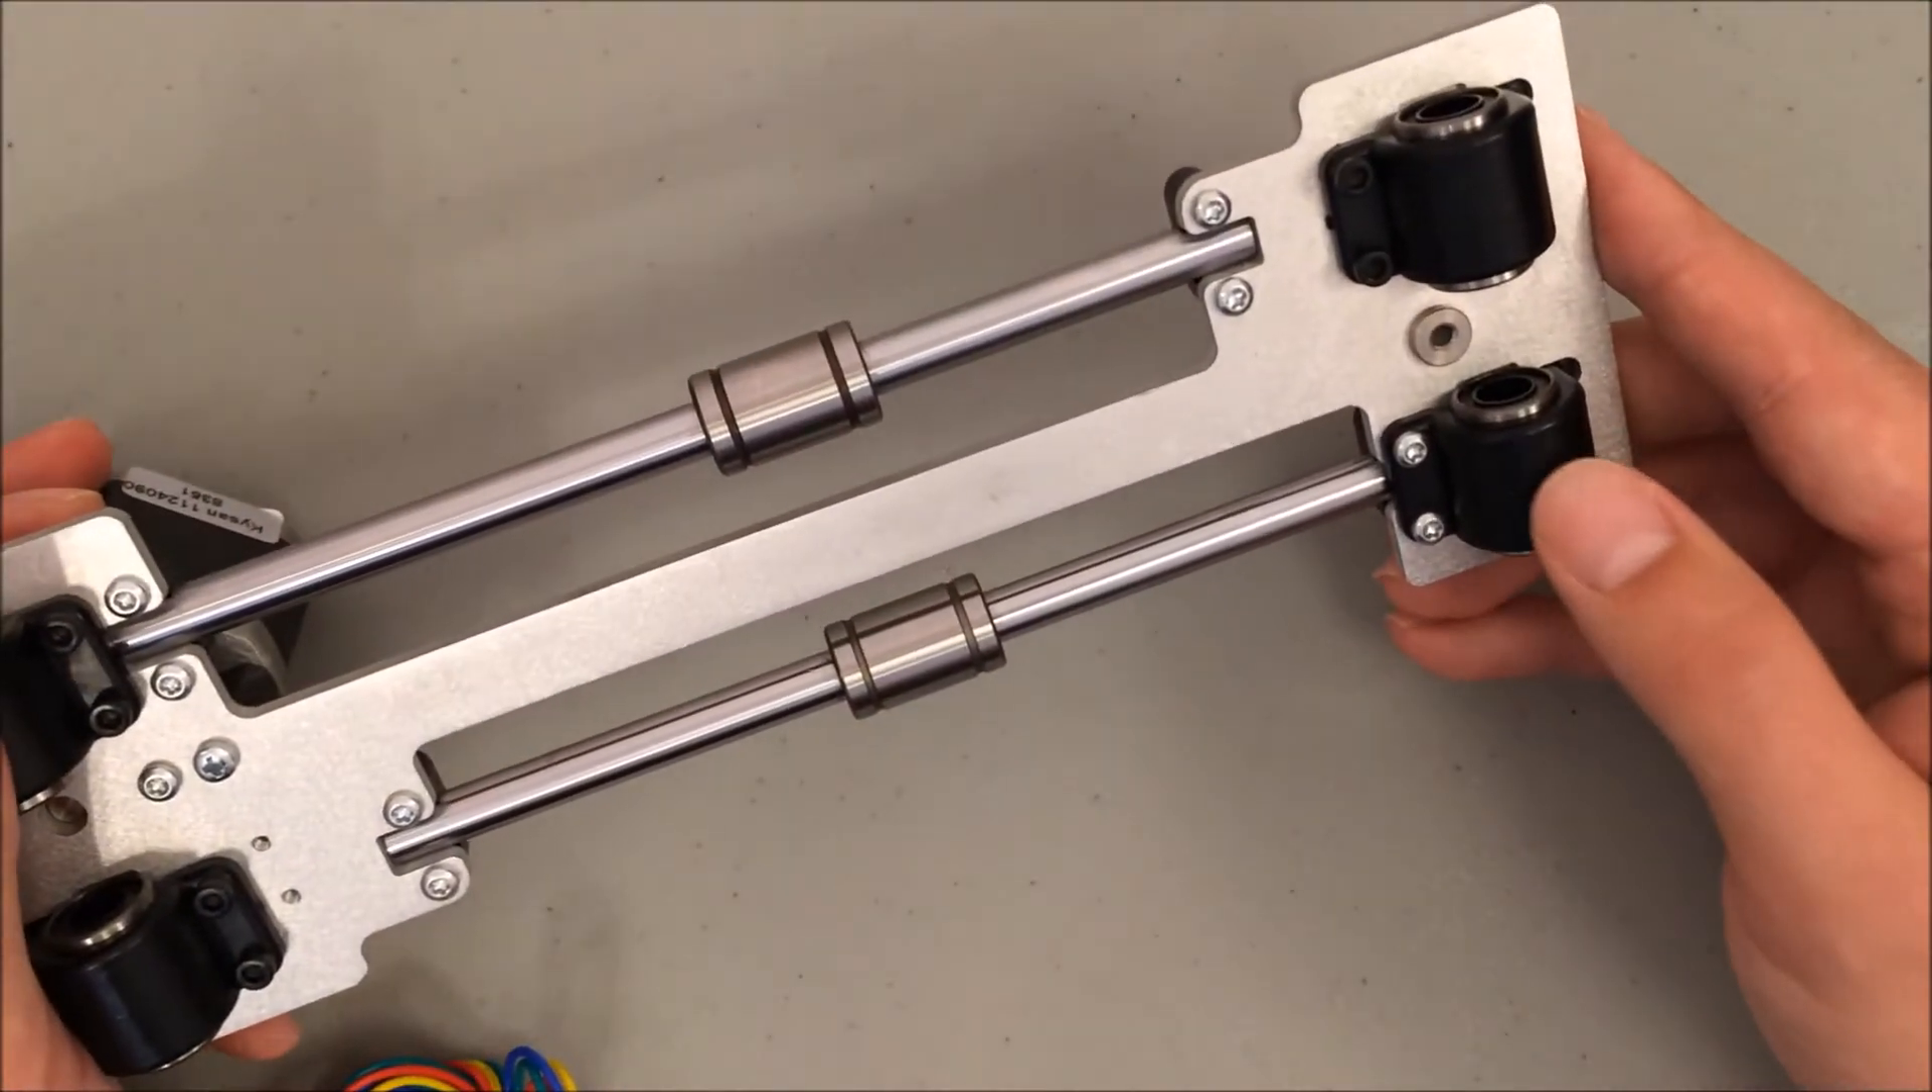Here's the finished installation of the smooth rods, their linear bearings, and the rod clamps that hold them in place.